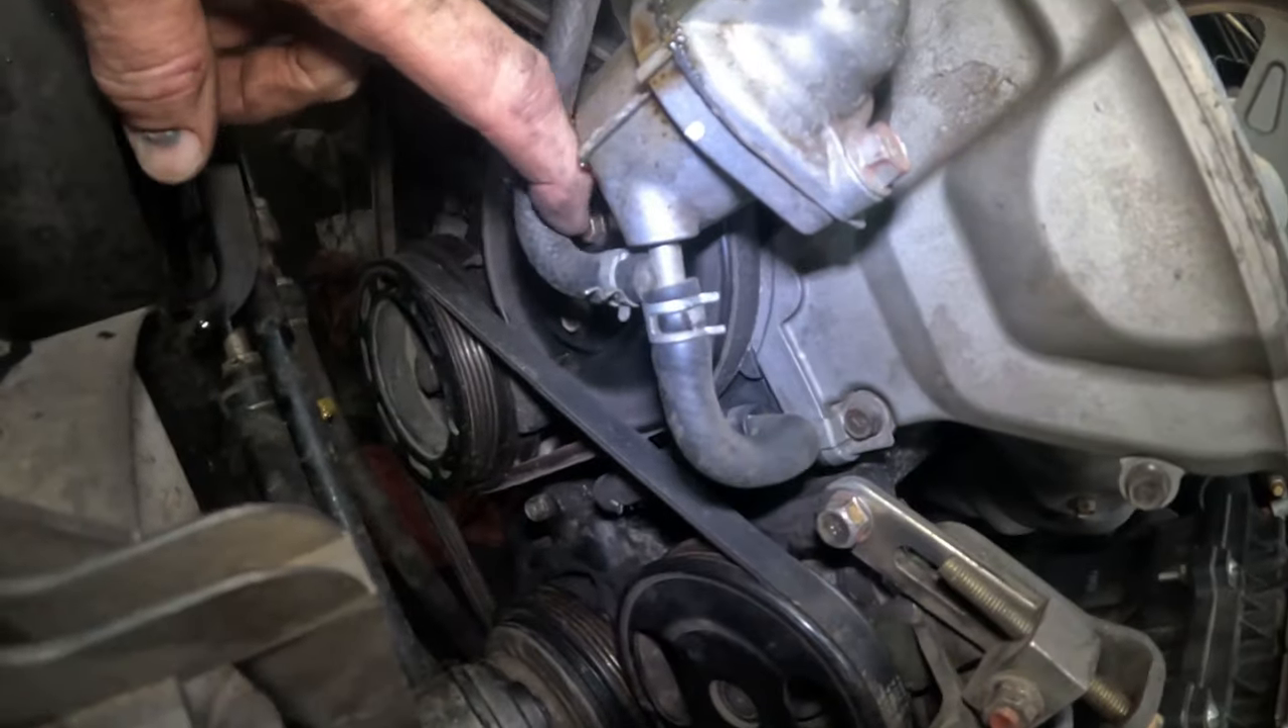And of course, we need to get these belts off. We need to get these hoses off.